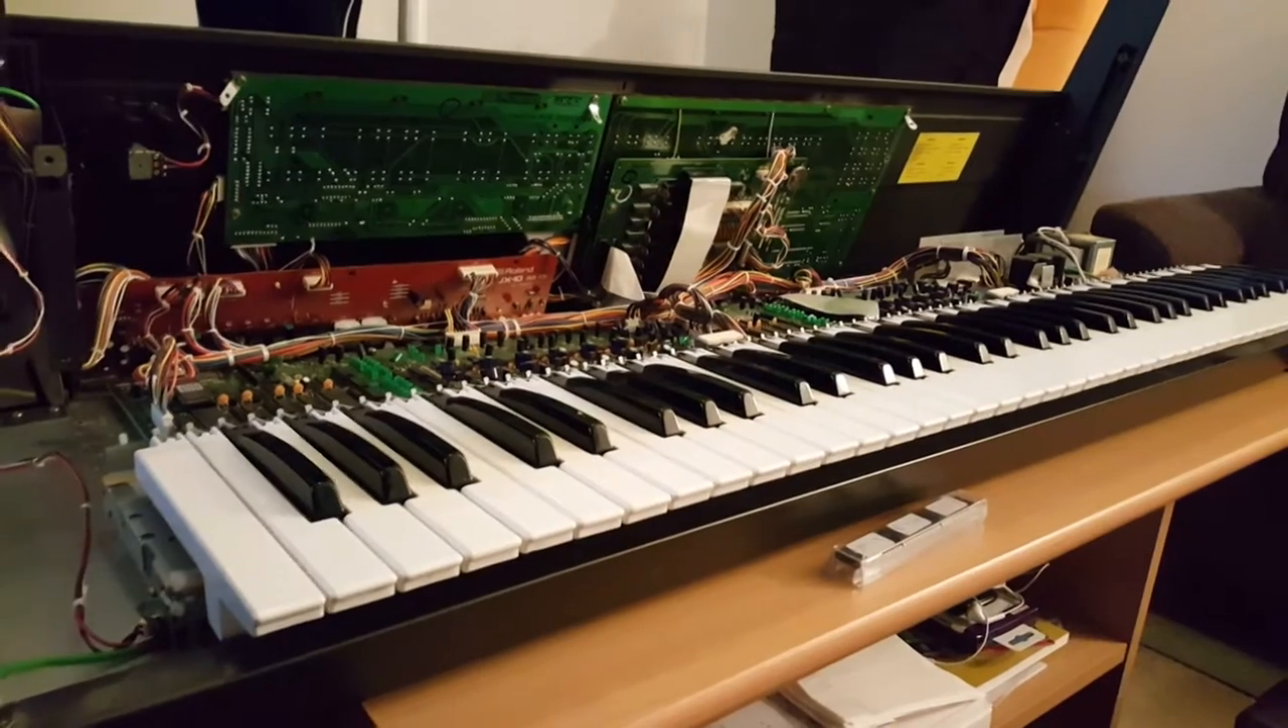As you can see I've already opened the case.